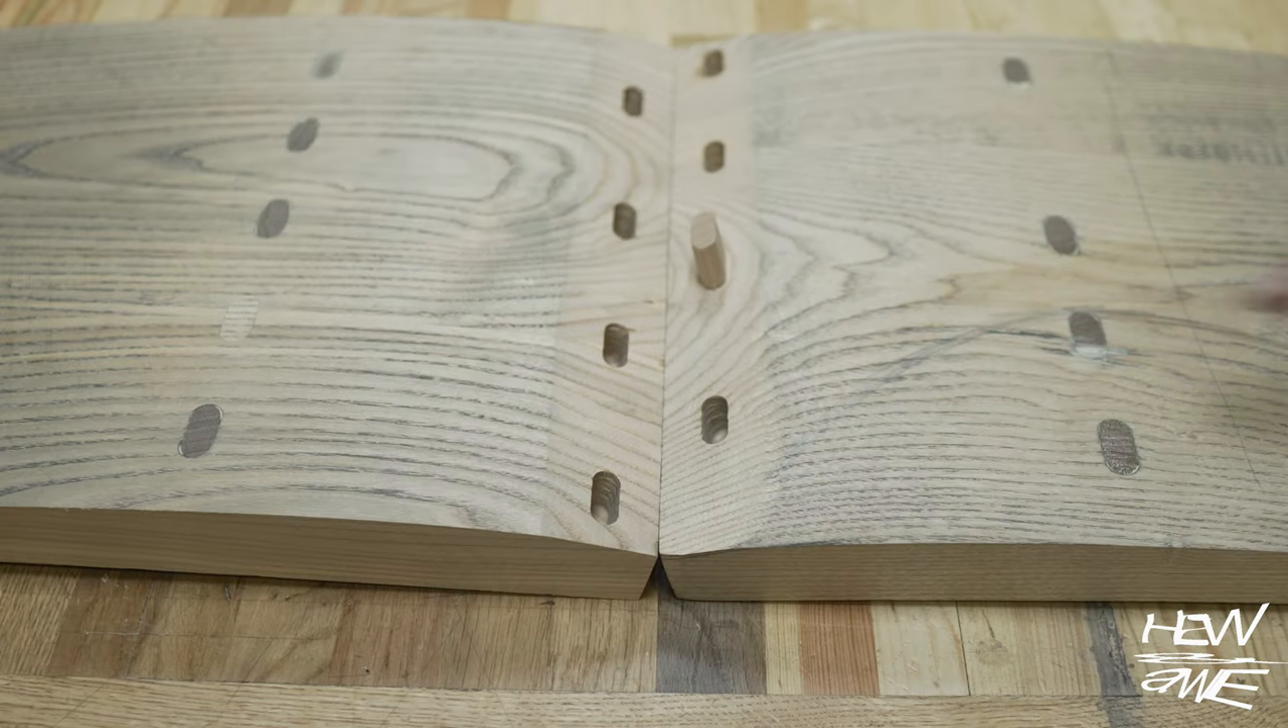Now those mortises don't line up because I've sawn the wrong sides off.